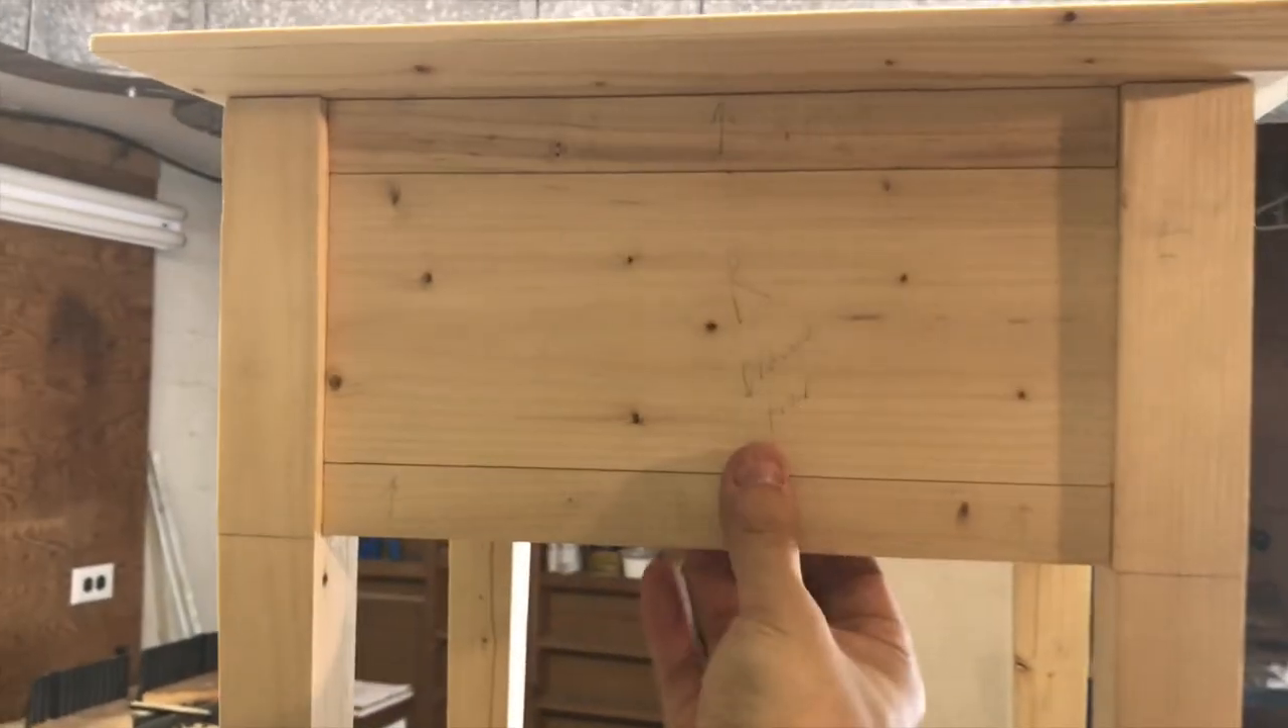I put the drawer face in. Fits nice.